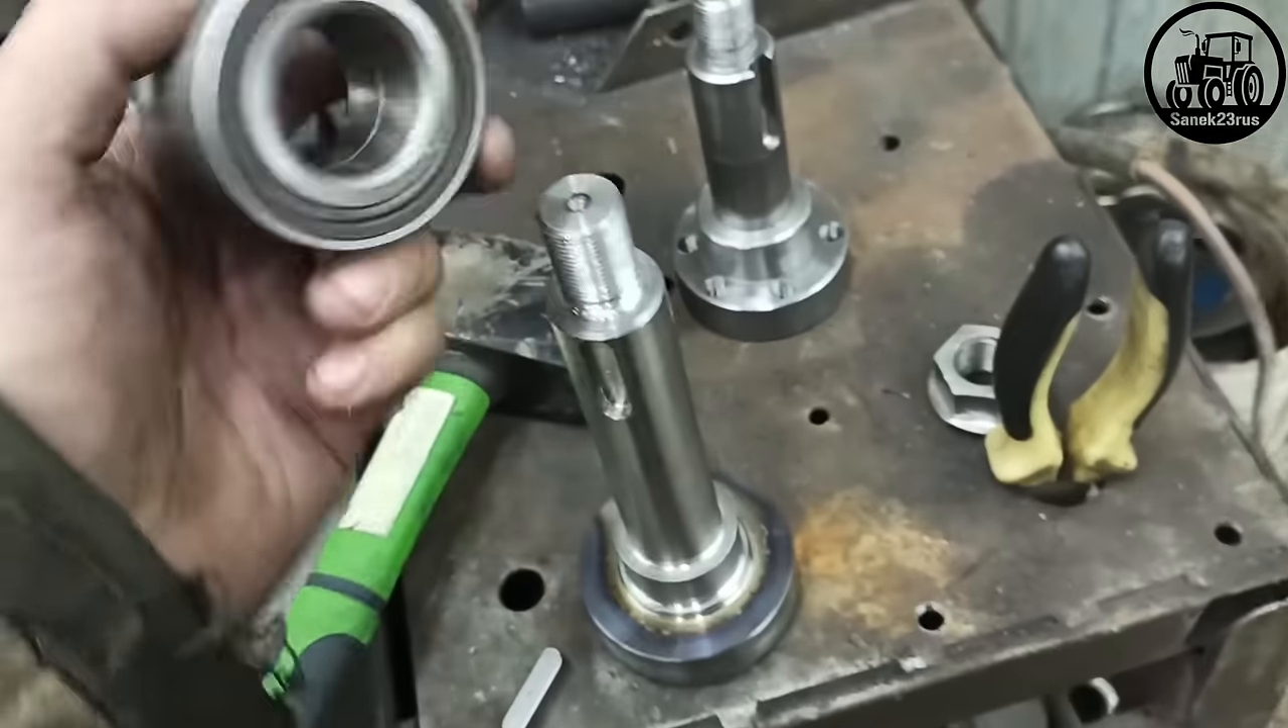Сейчас подшипник новый. Ну, пока без ступицы.